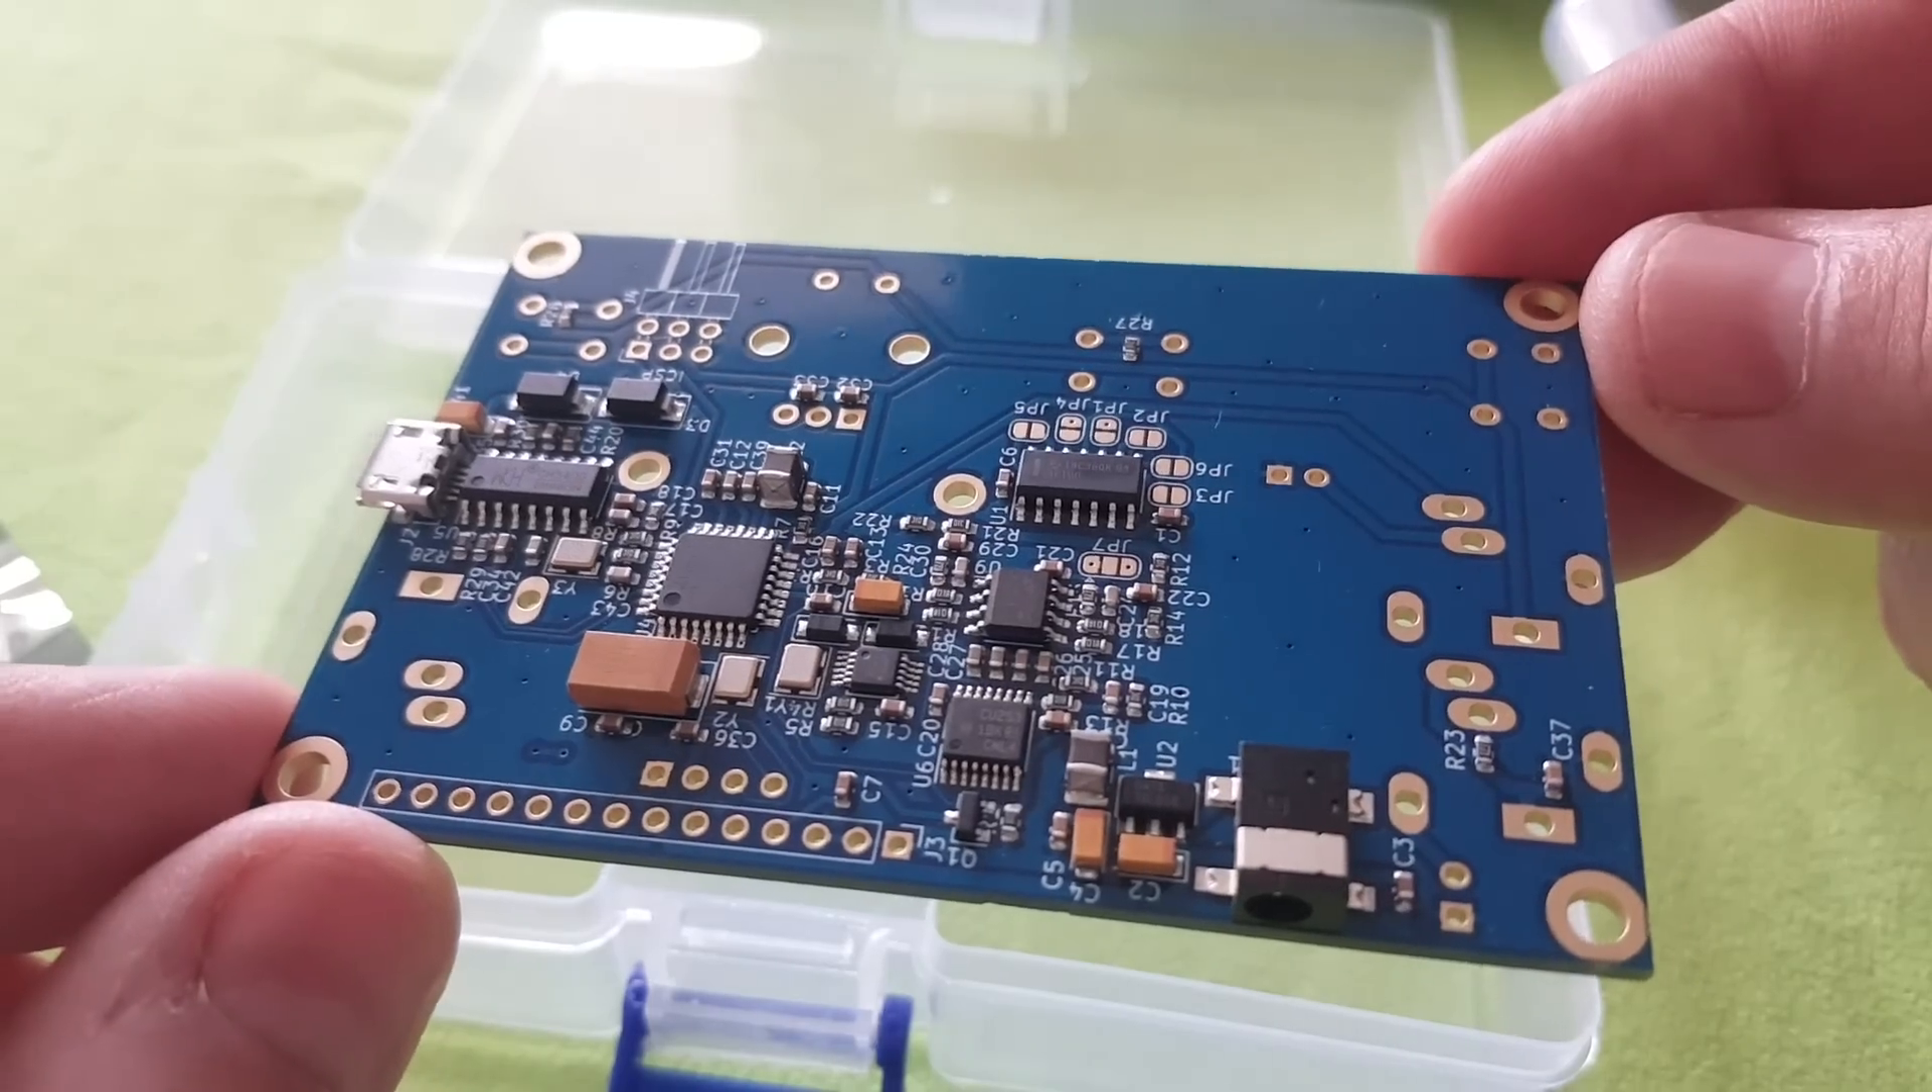And as you can see here, the surface mount components are already on the board.